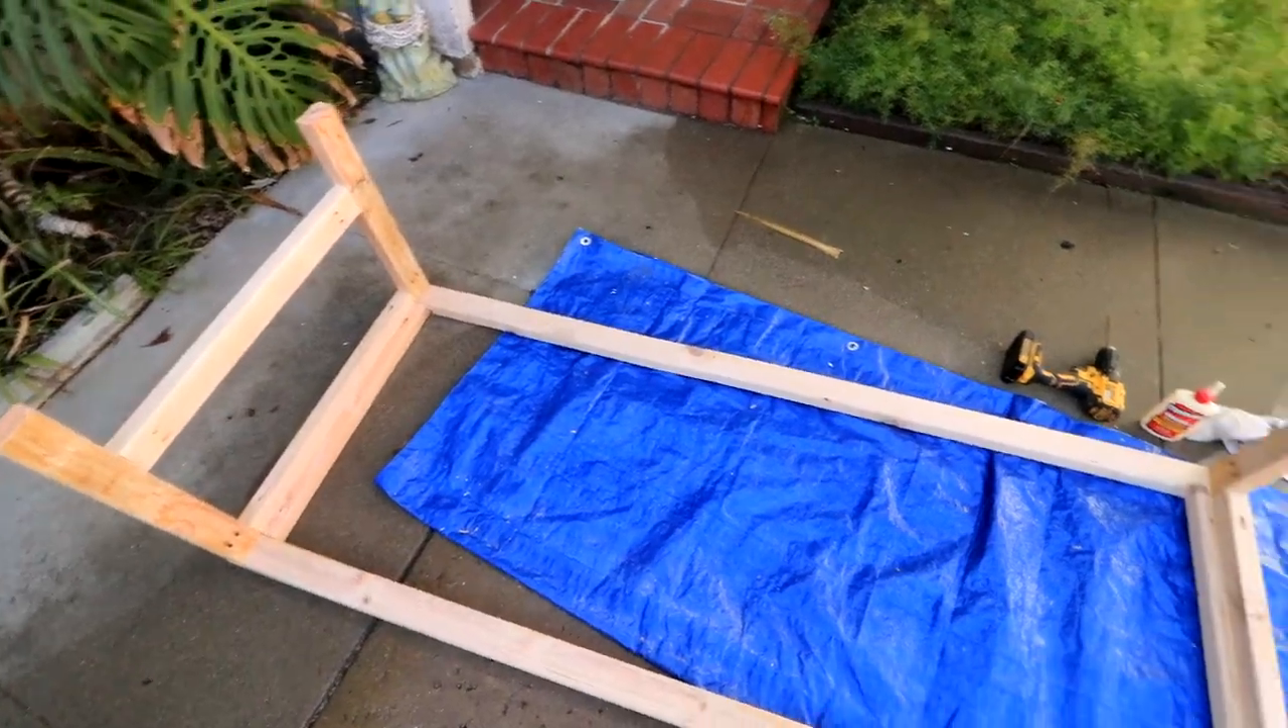I've got these cross supports added this is going to be the front end.